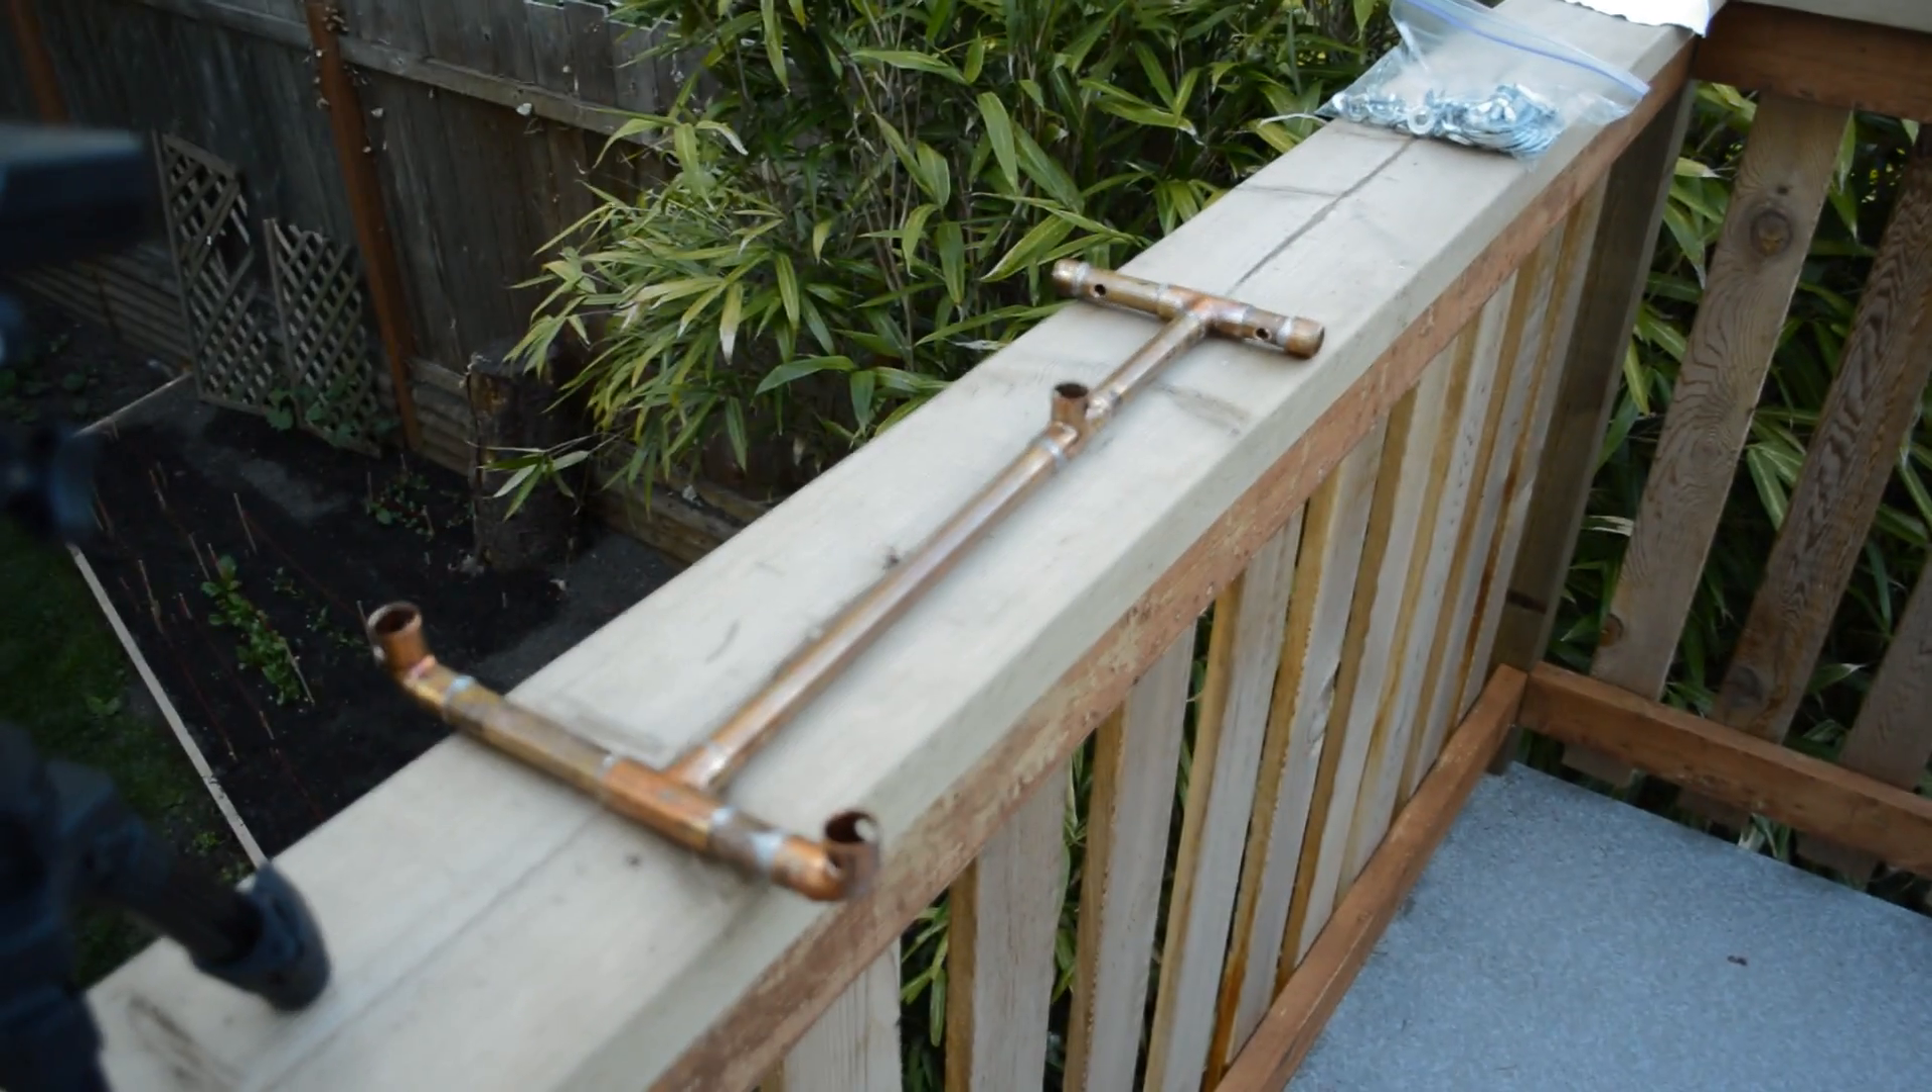You may have noticed these three open connections one on the T joint and then there's these two elbows here and here.